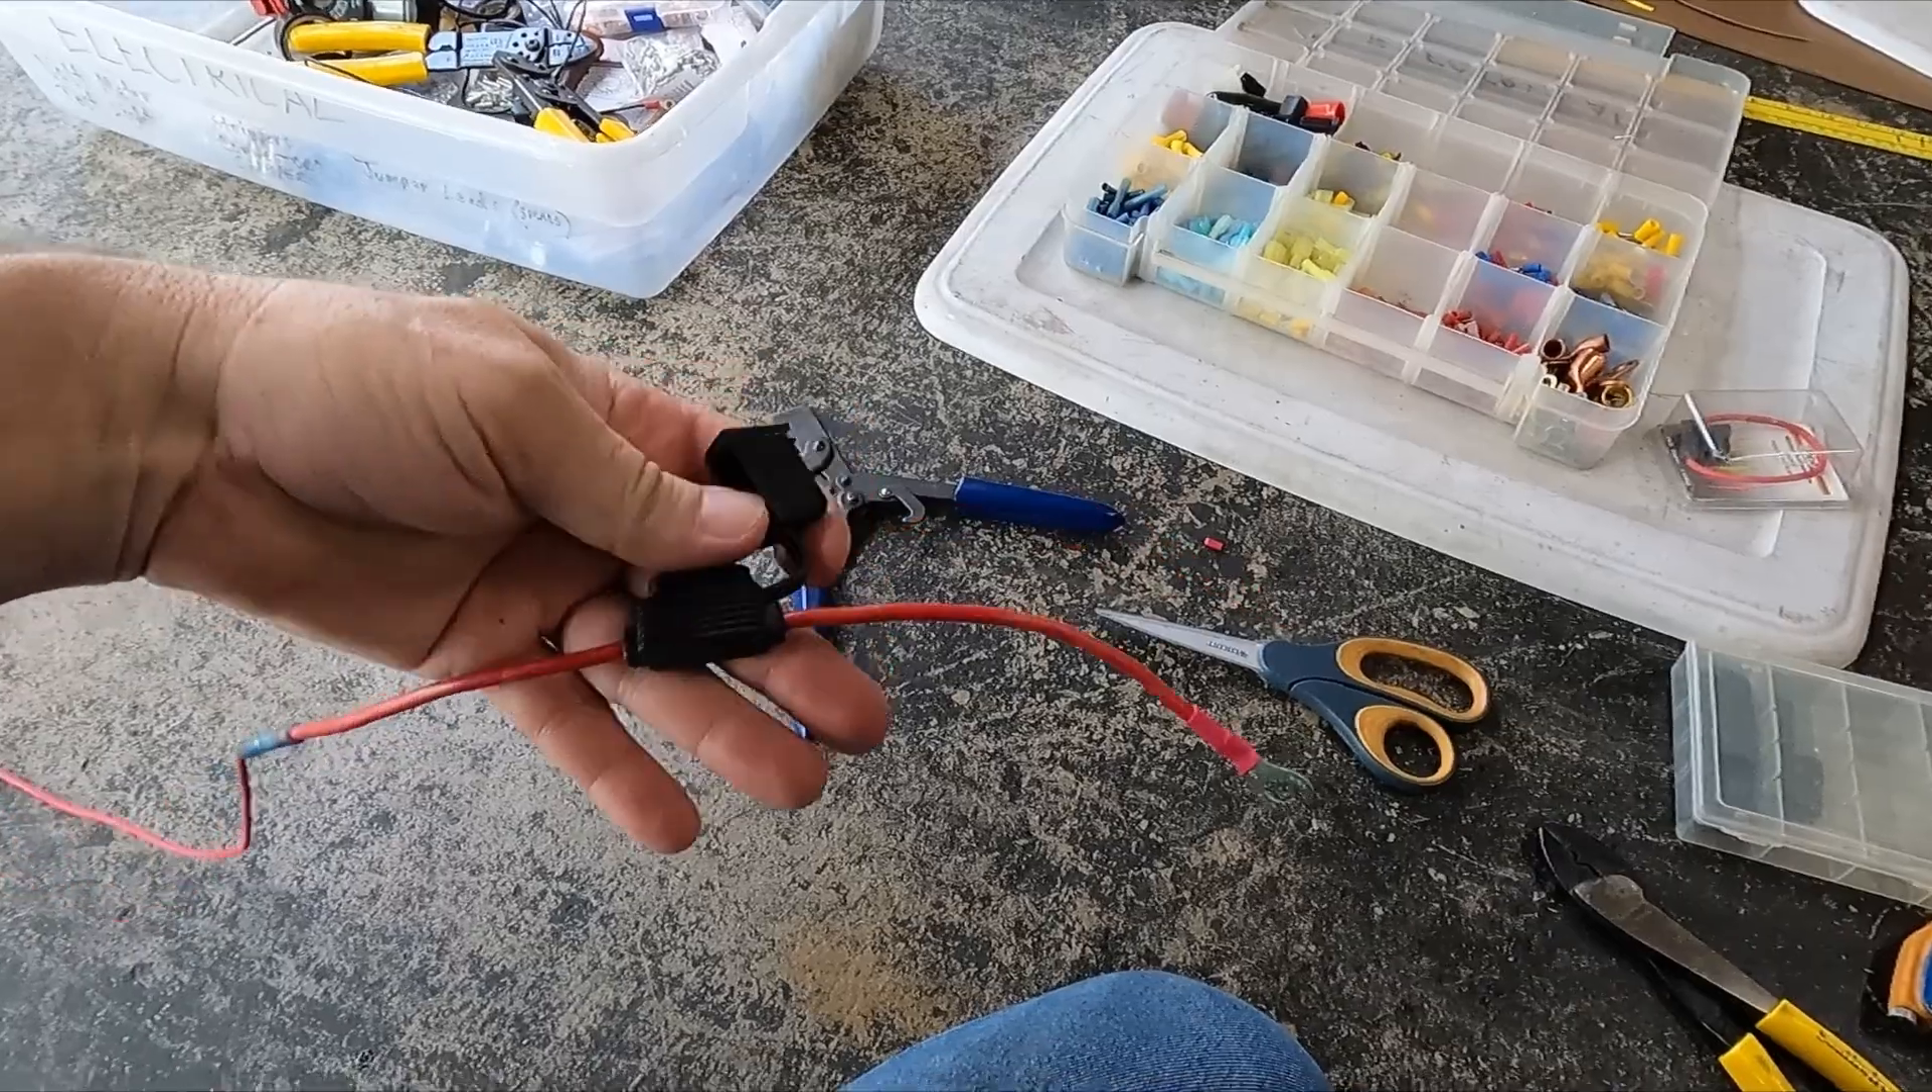So, I've got the power wire harness made here for an inline fuse and this is going to connect to the positive battery post.